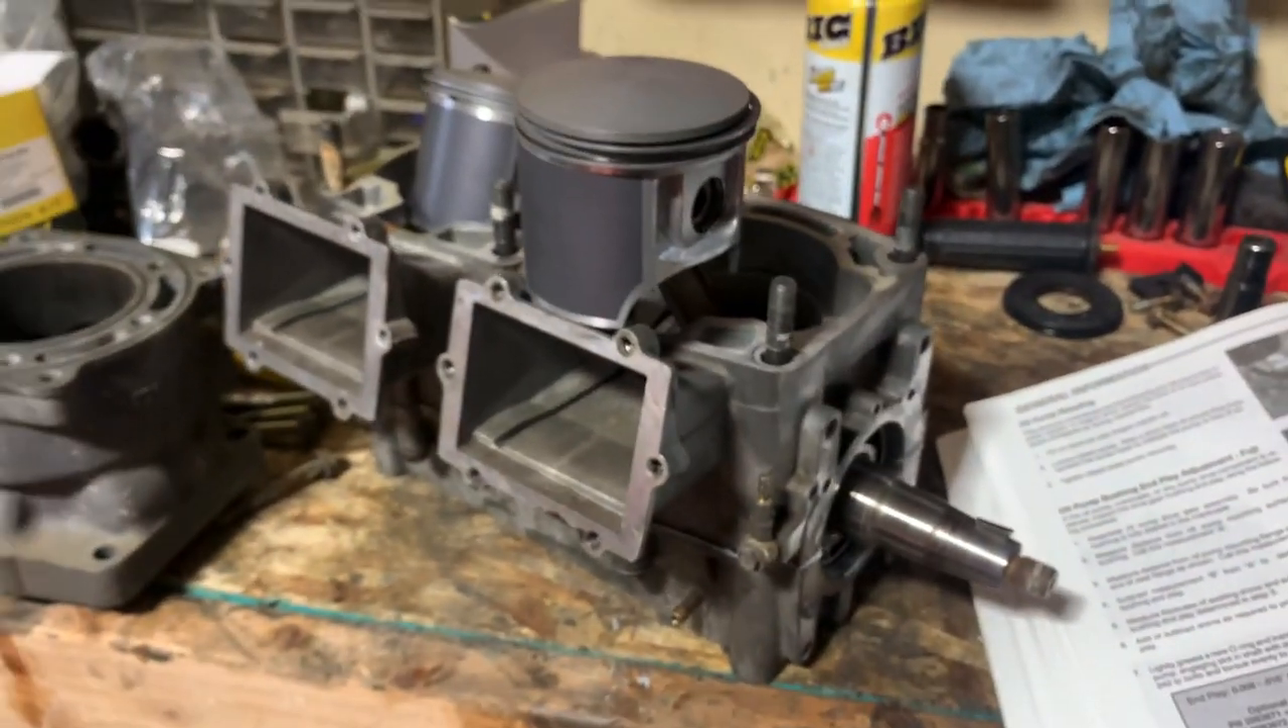Just like that both pistons are installed.